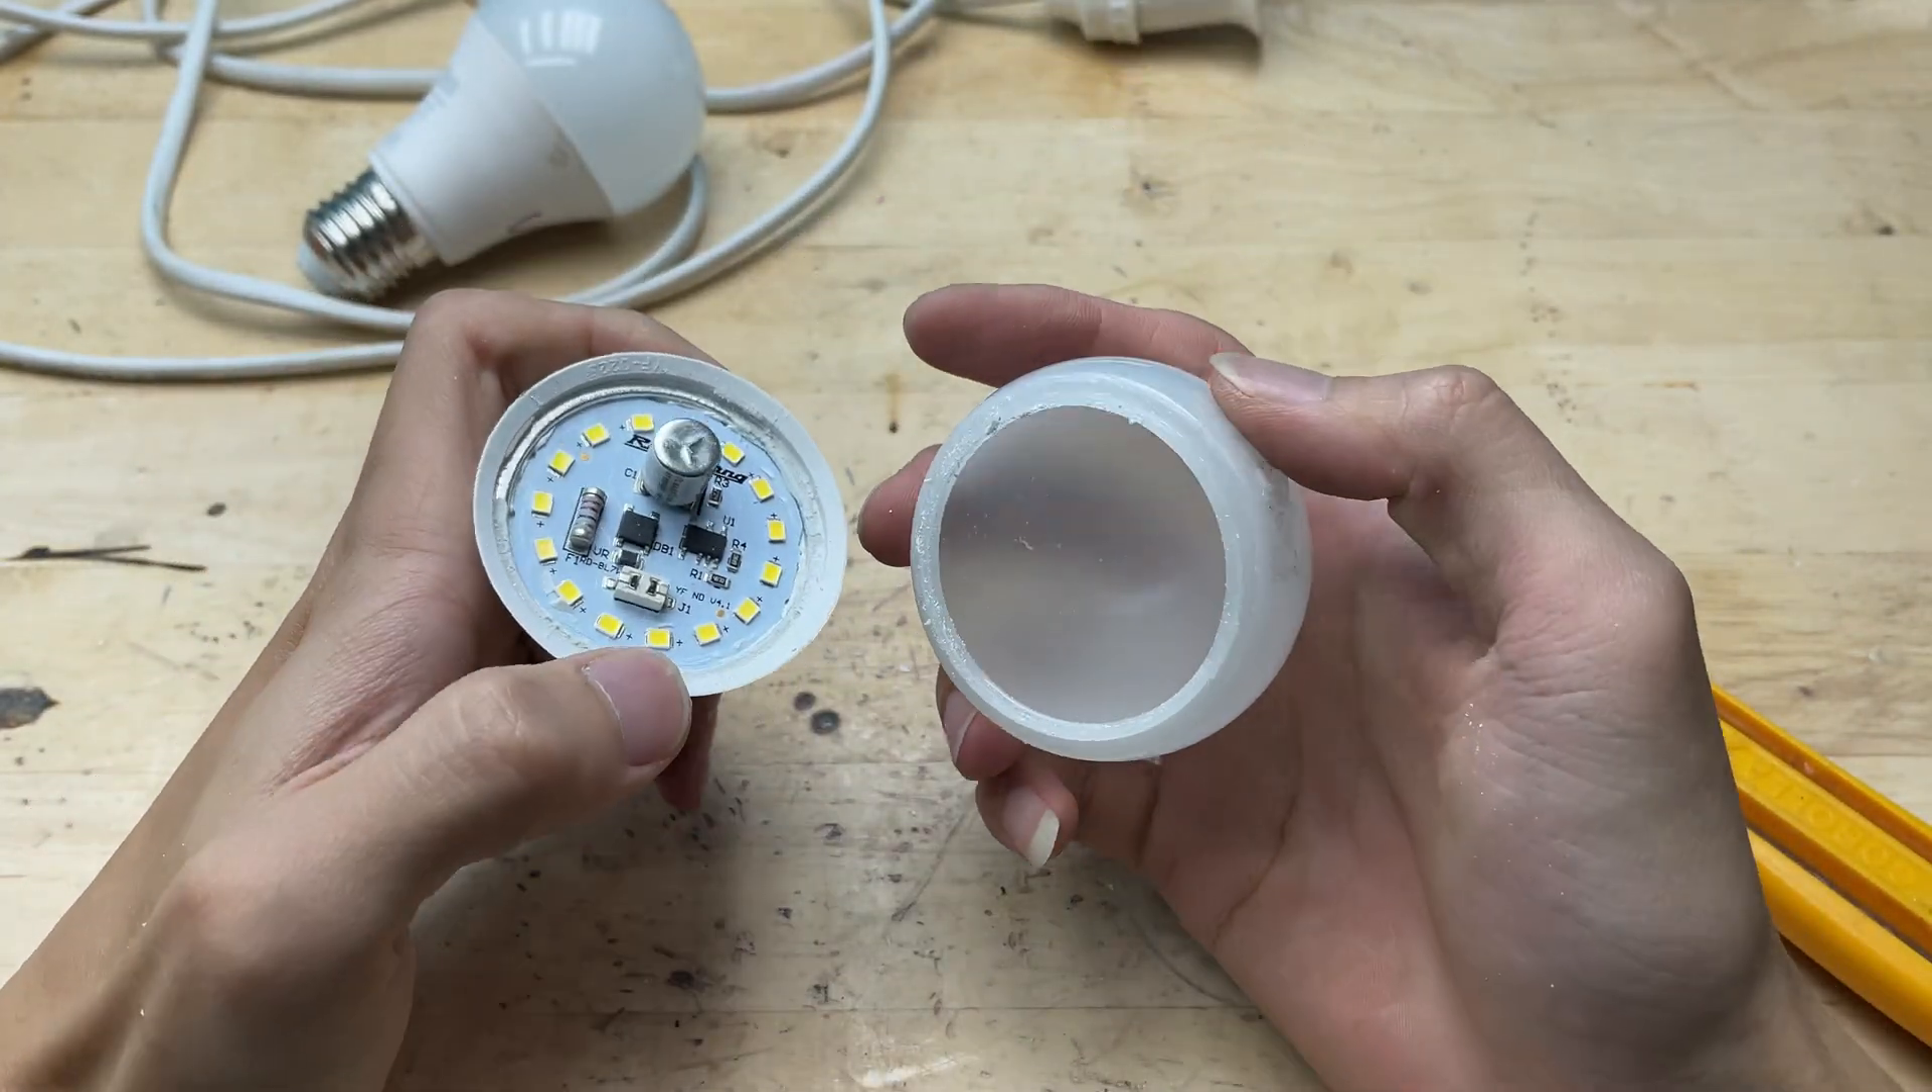Once the cover came off, I could clearly see the LED board and the driver circuit inside.